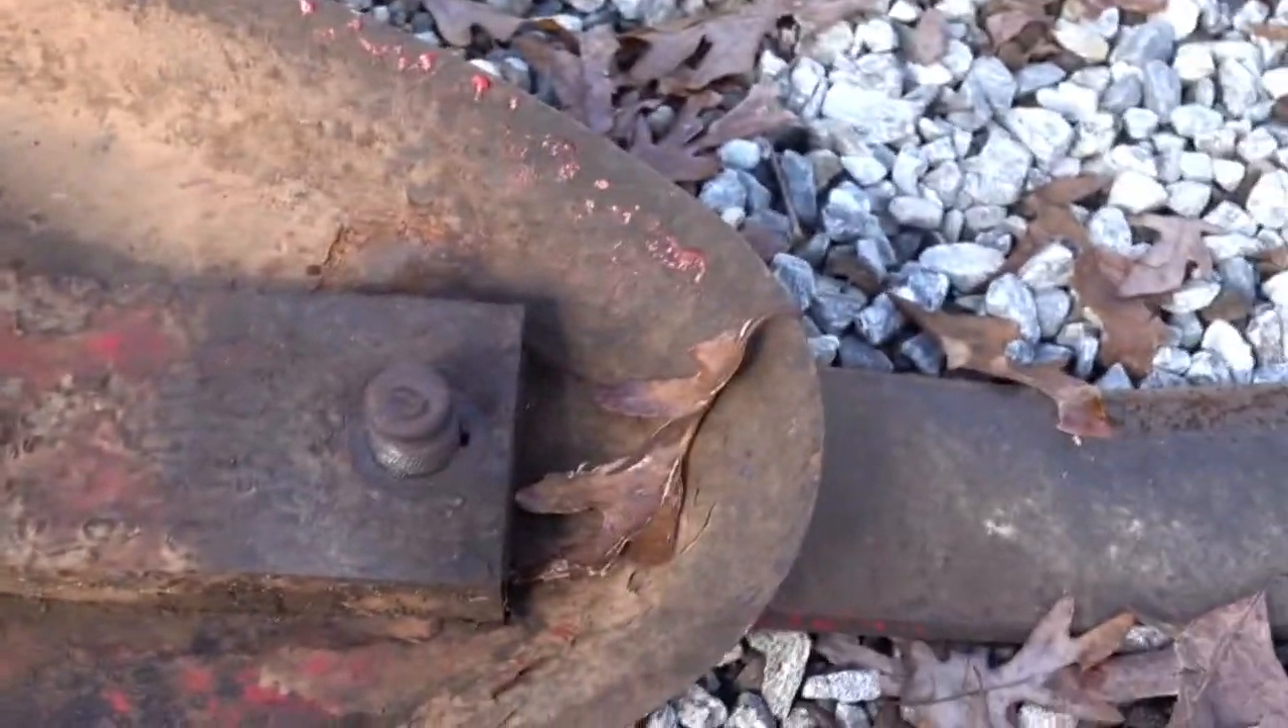This bolt still have to be driven out of the blade holder.